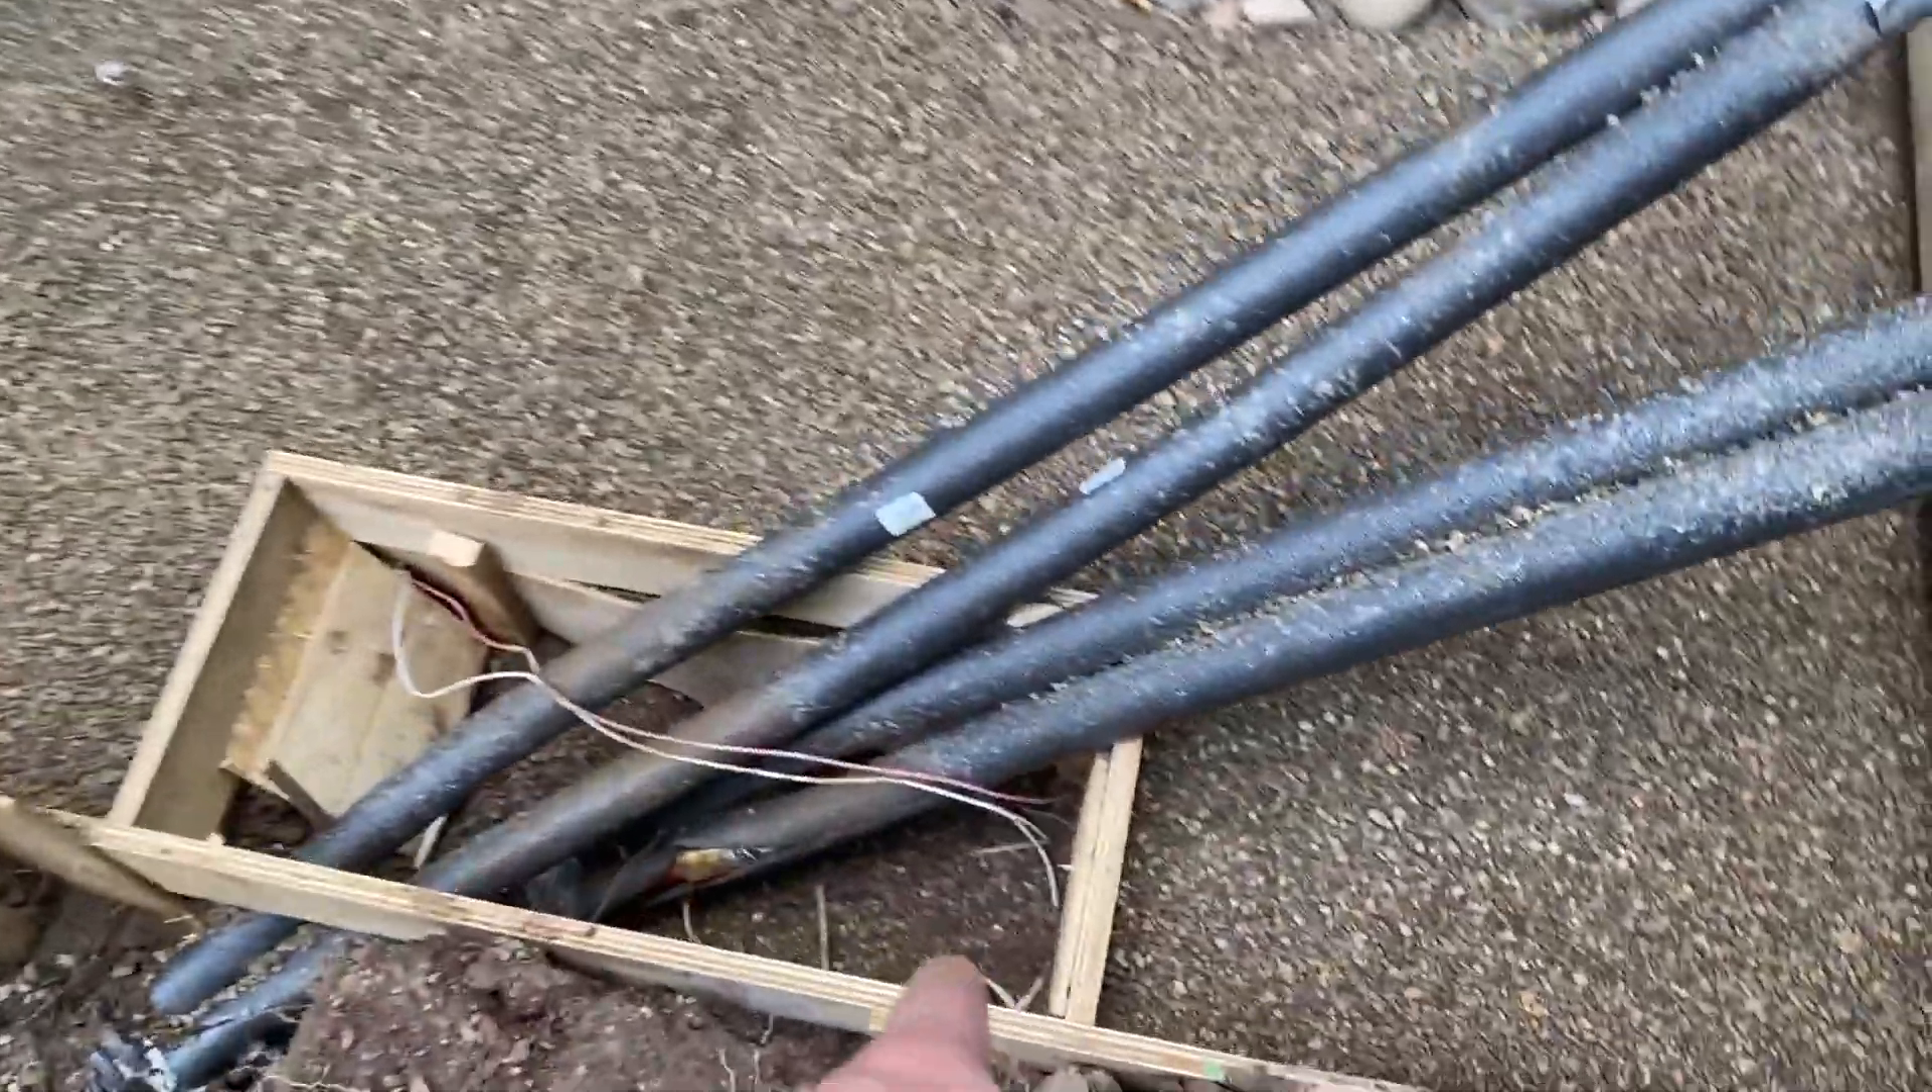I've got wires run in here and ready to hook up when we need to.